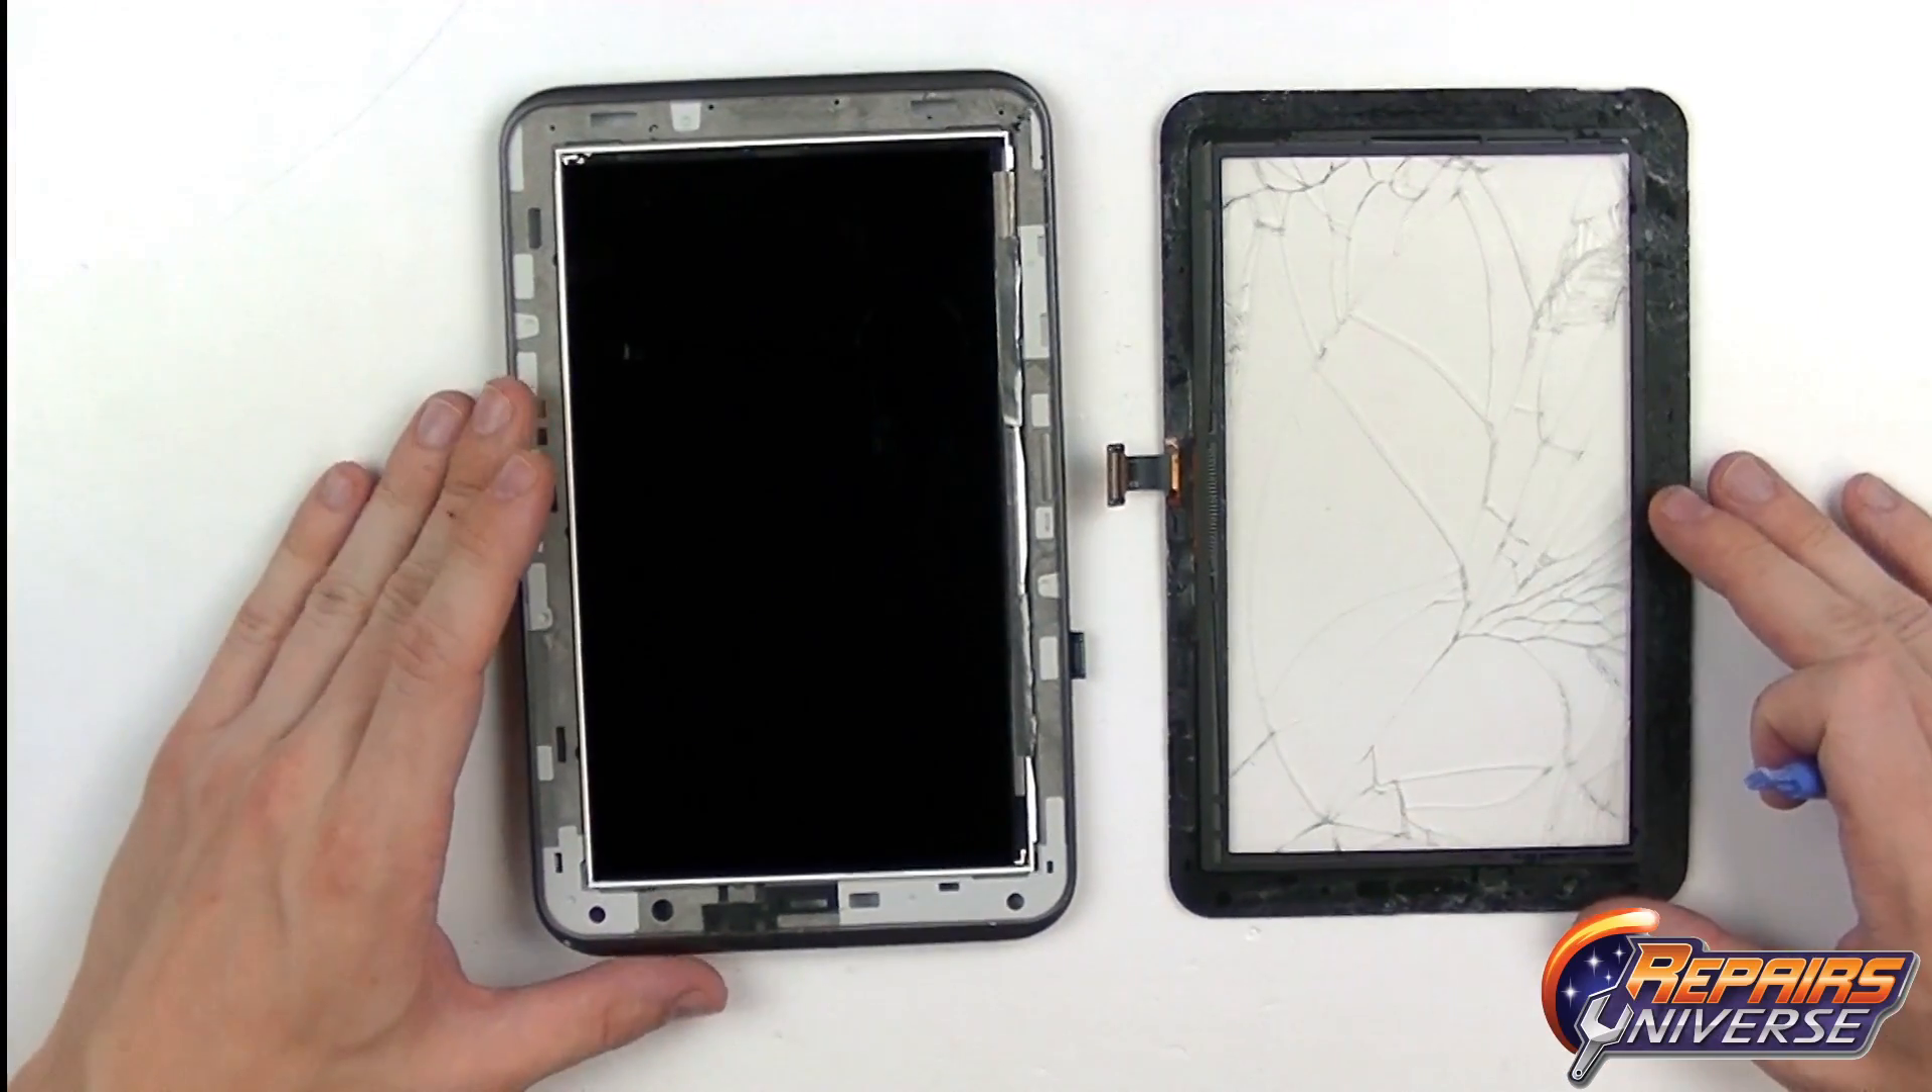We slide it through the housing housing and your touchscreen is now removed from the Galaxy Tab 2.